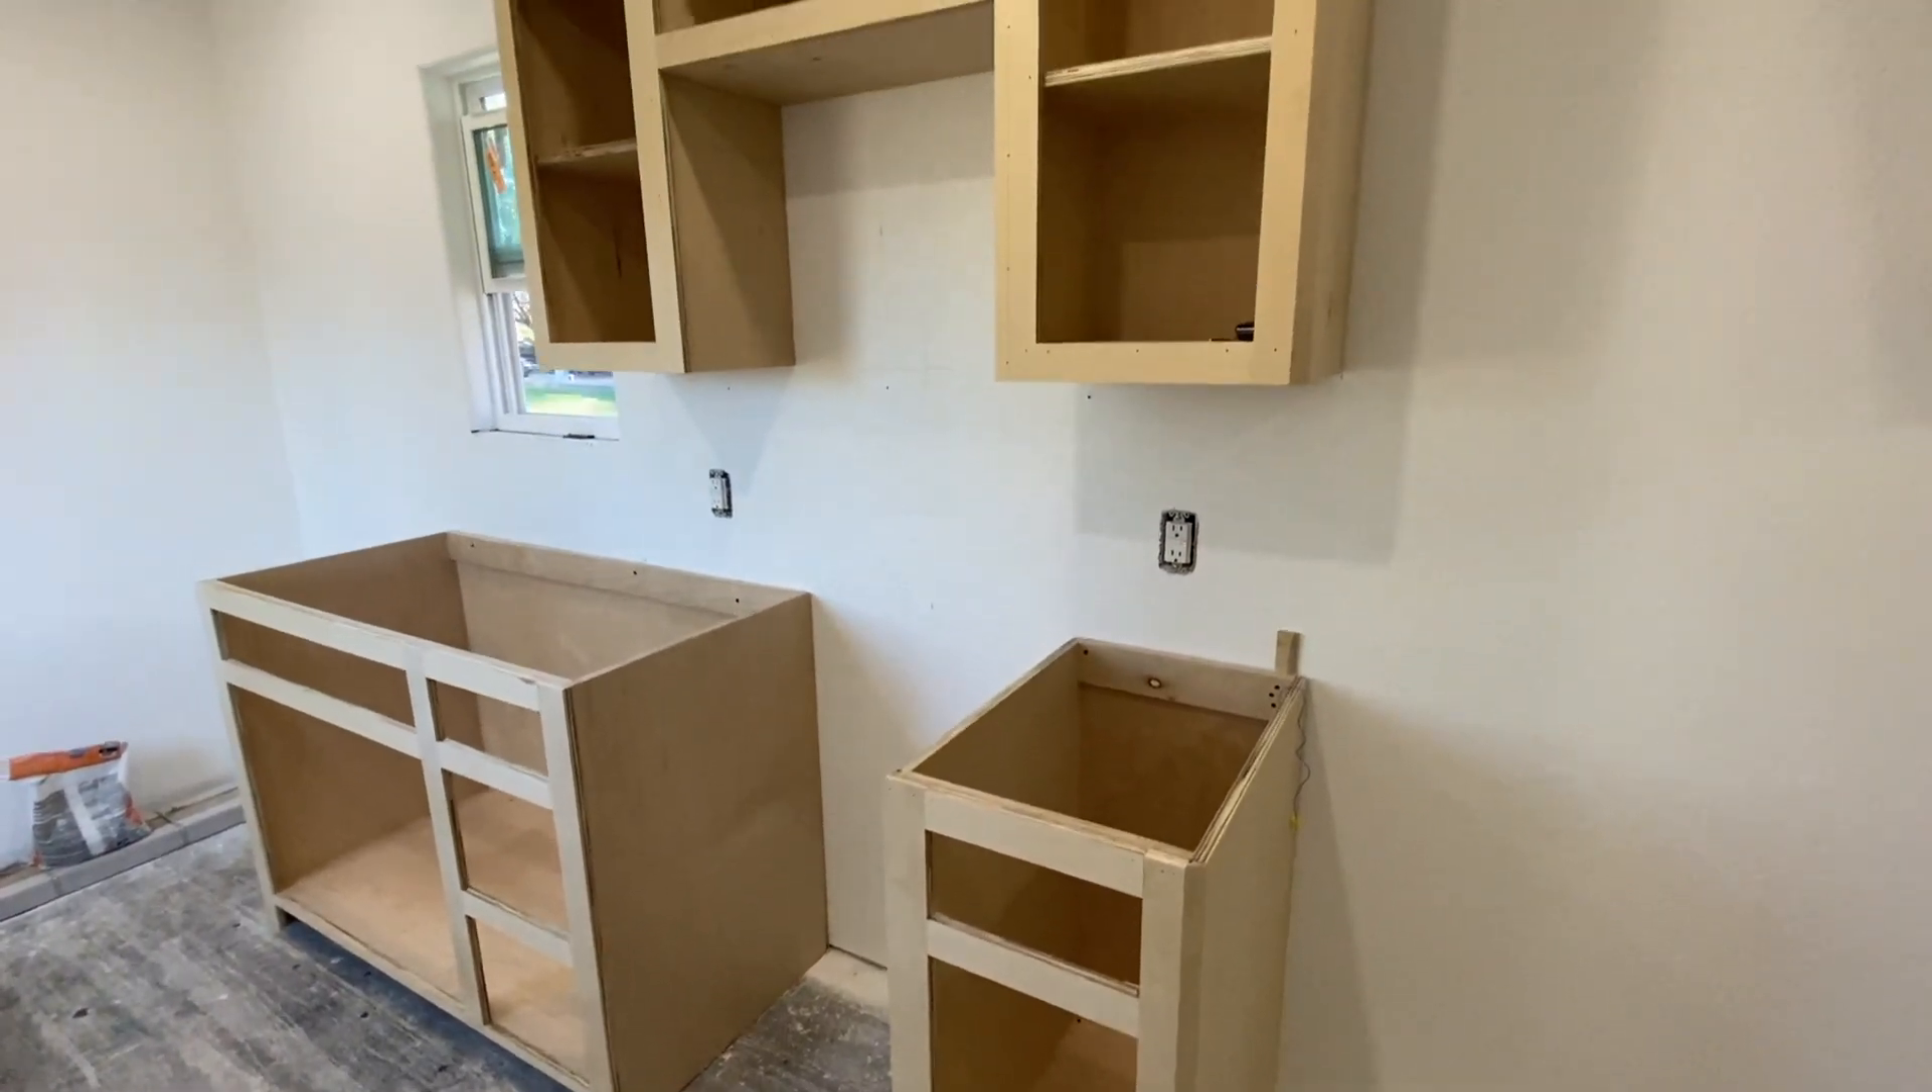And then cabinets, that's another big thing you probably see. They're not finished yet. We still got to get the doors, drawers and all that and then get them painted.